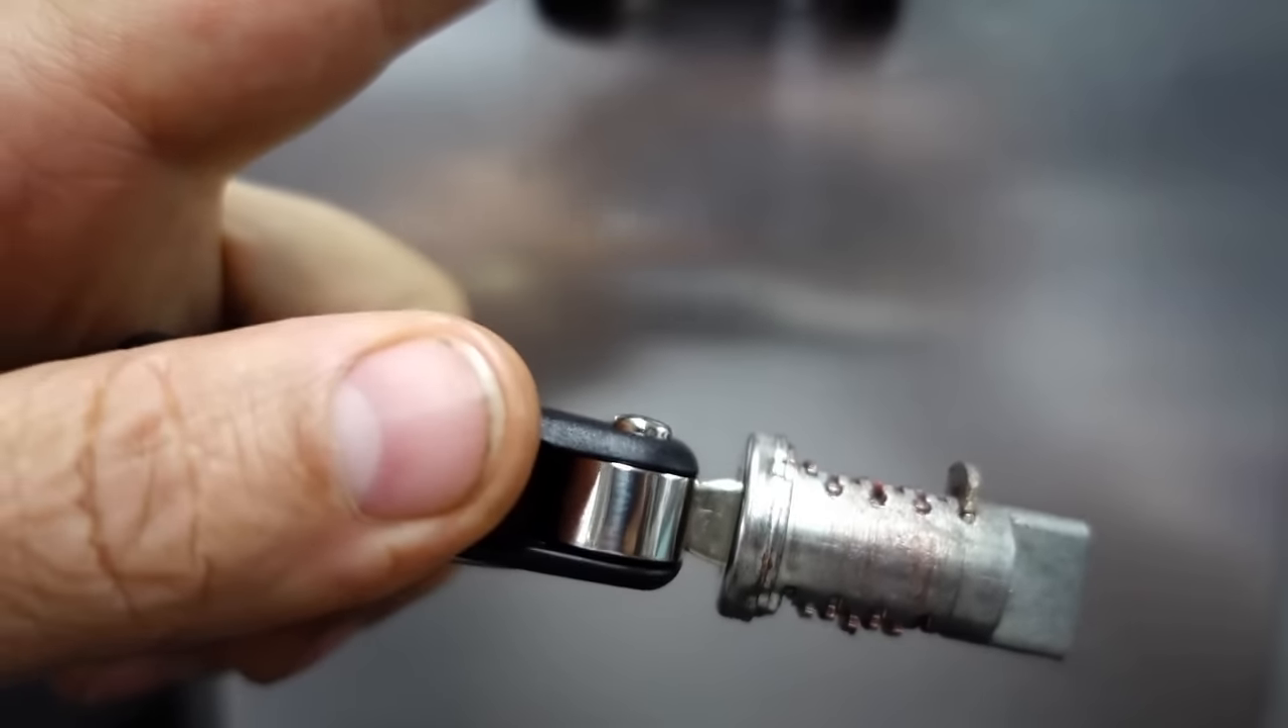You'll see how these tumblers are not flat so you know you can see the difference see how the tumblers are sticking out sunk in in certain places and sticking out on others.